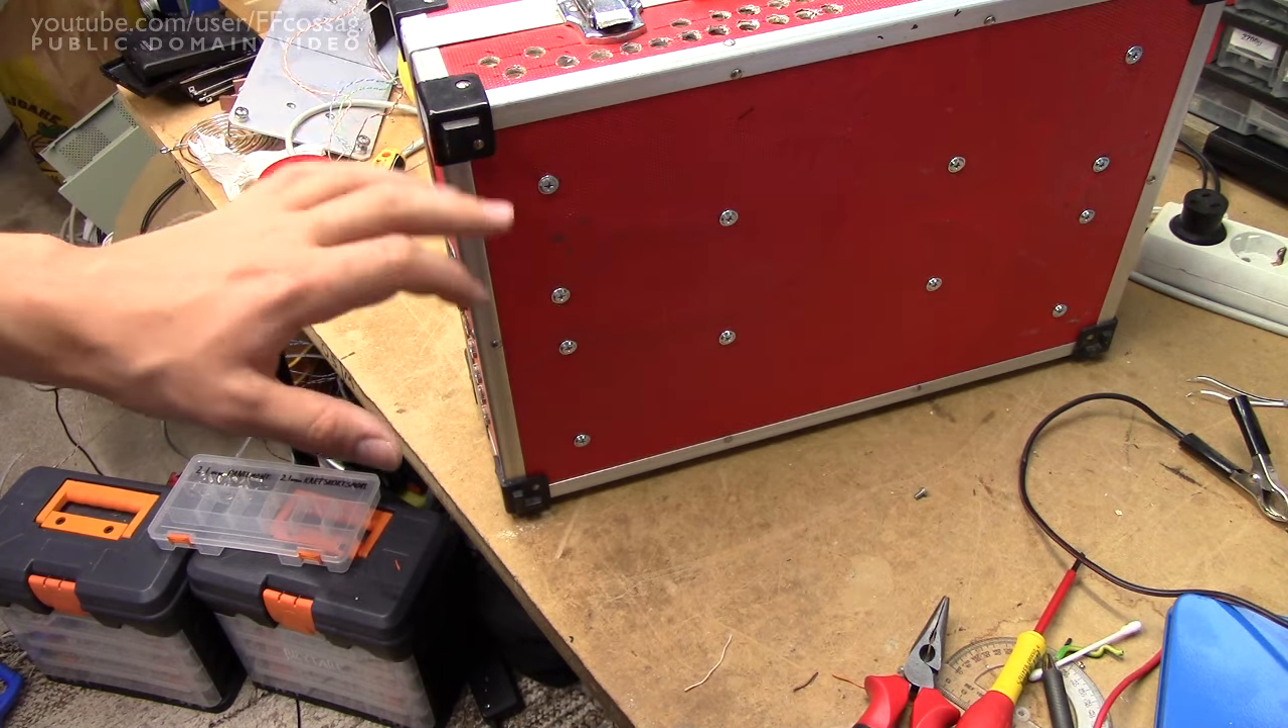The backing plate is just screwed in using short screws since it's a two-part backing plate.